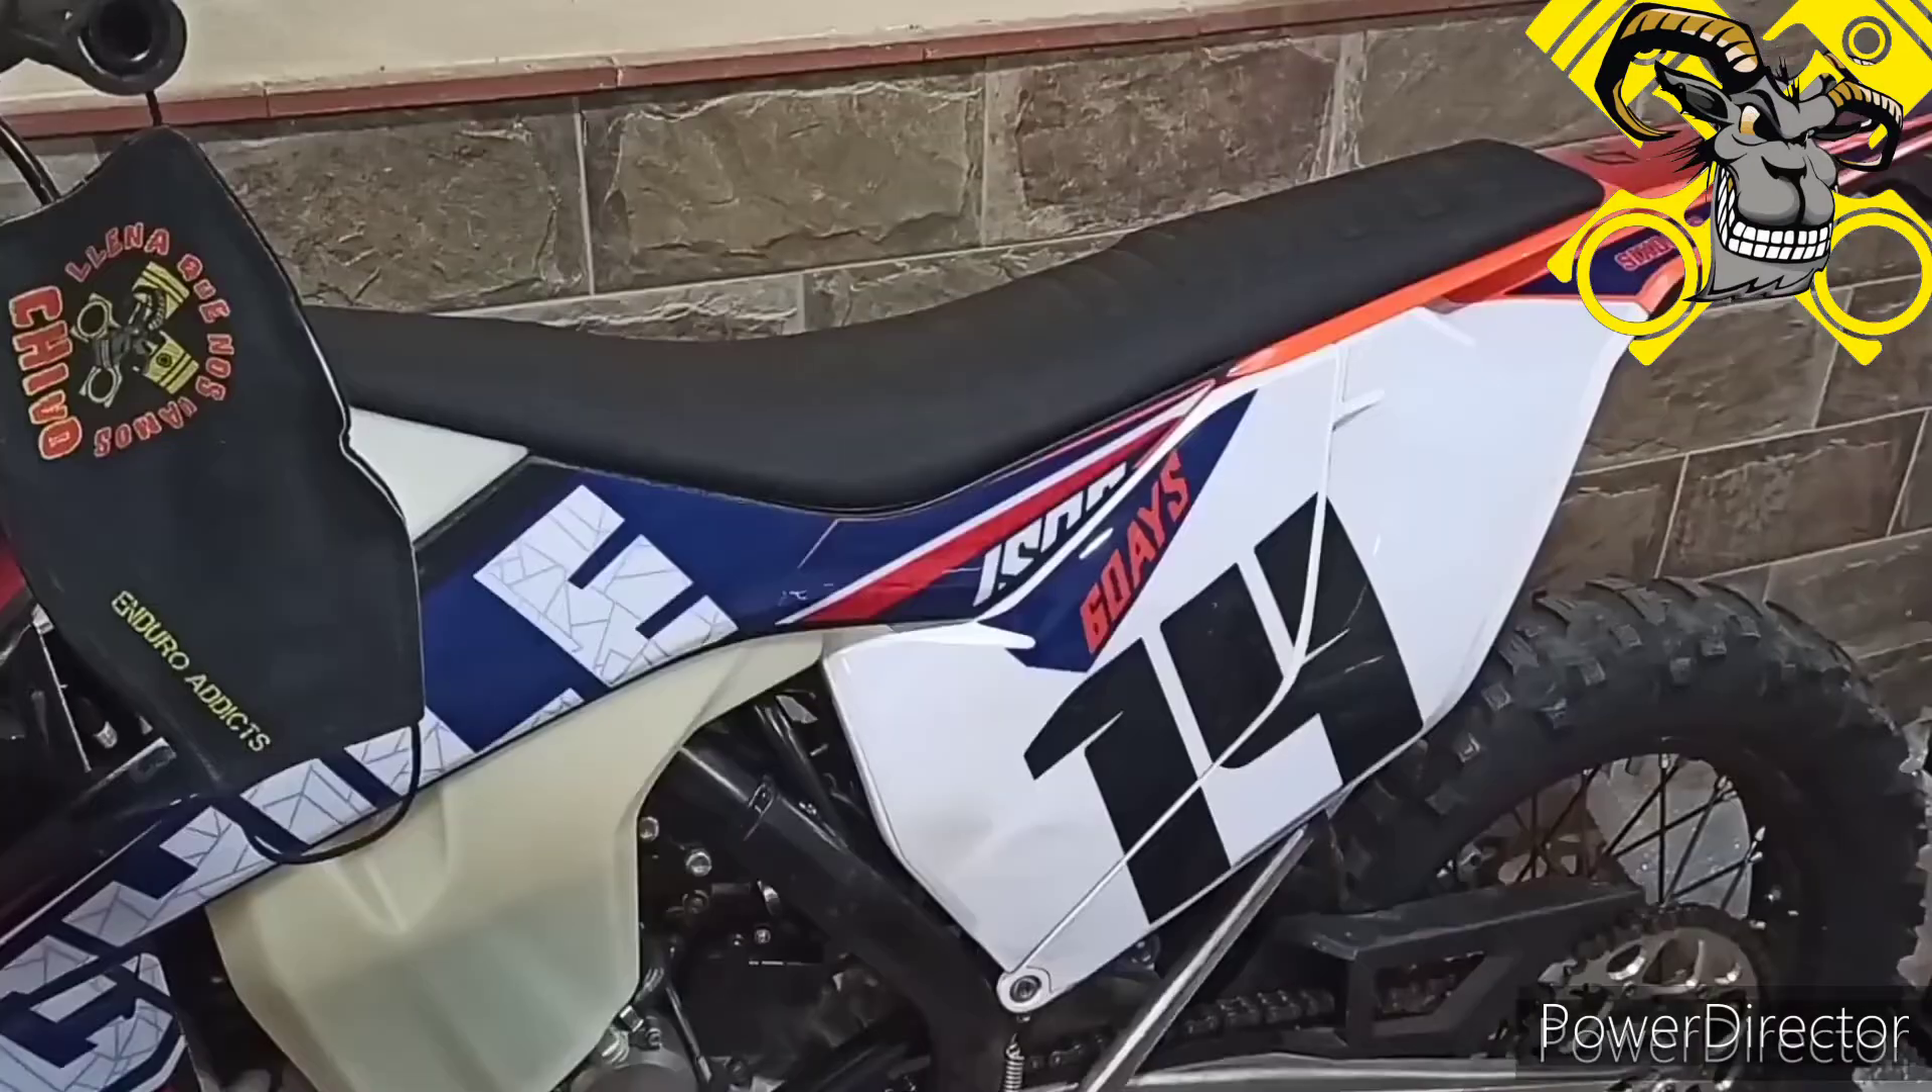Bueno pues ya tenemos el asiento montado parece que ha dado buen resultado.